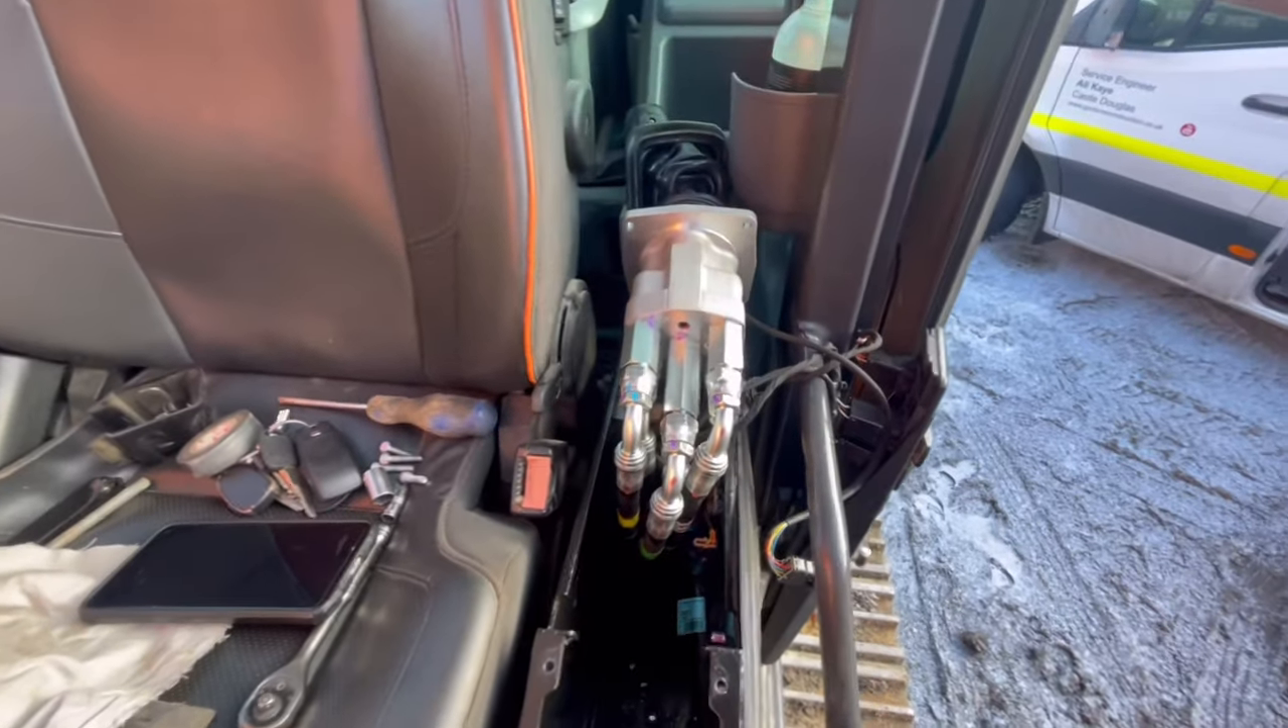Um so yeah i've just got six pipes to take off.